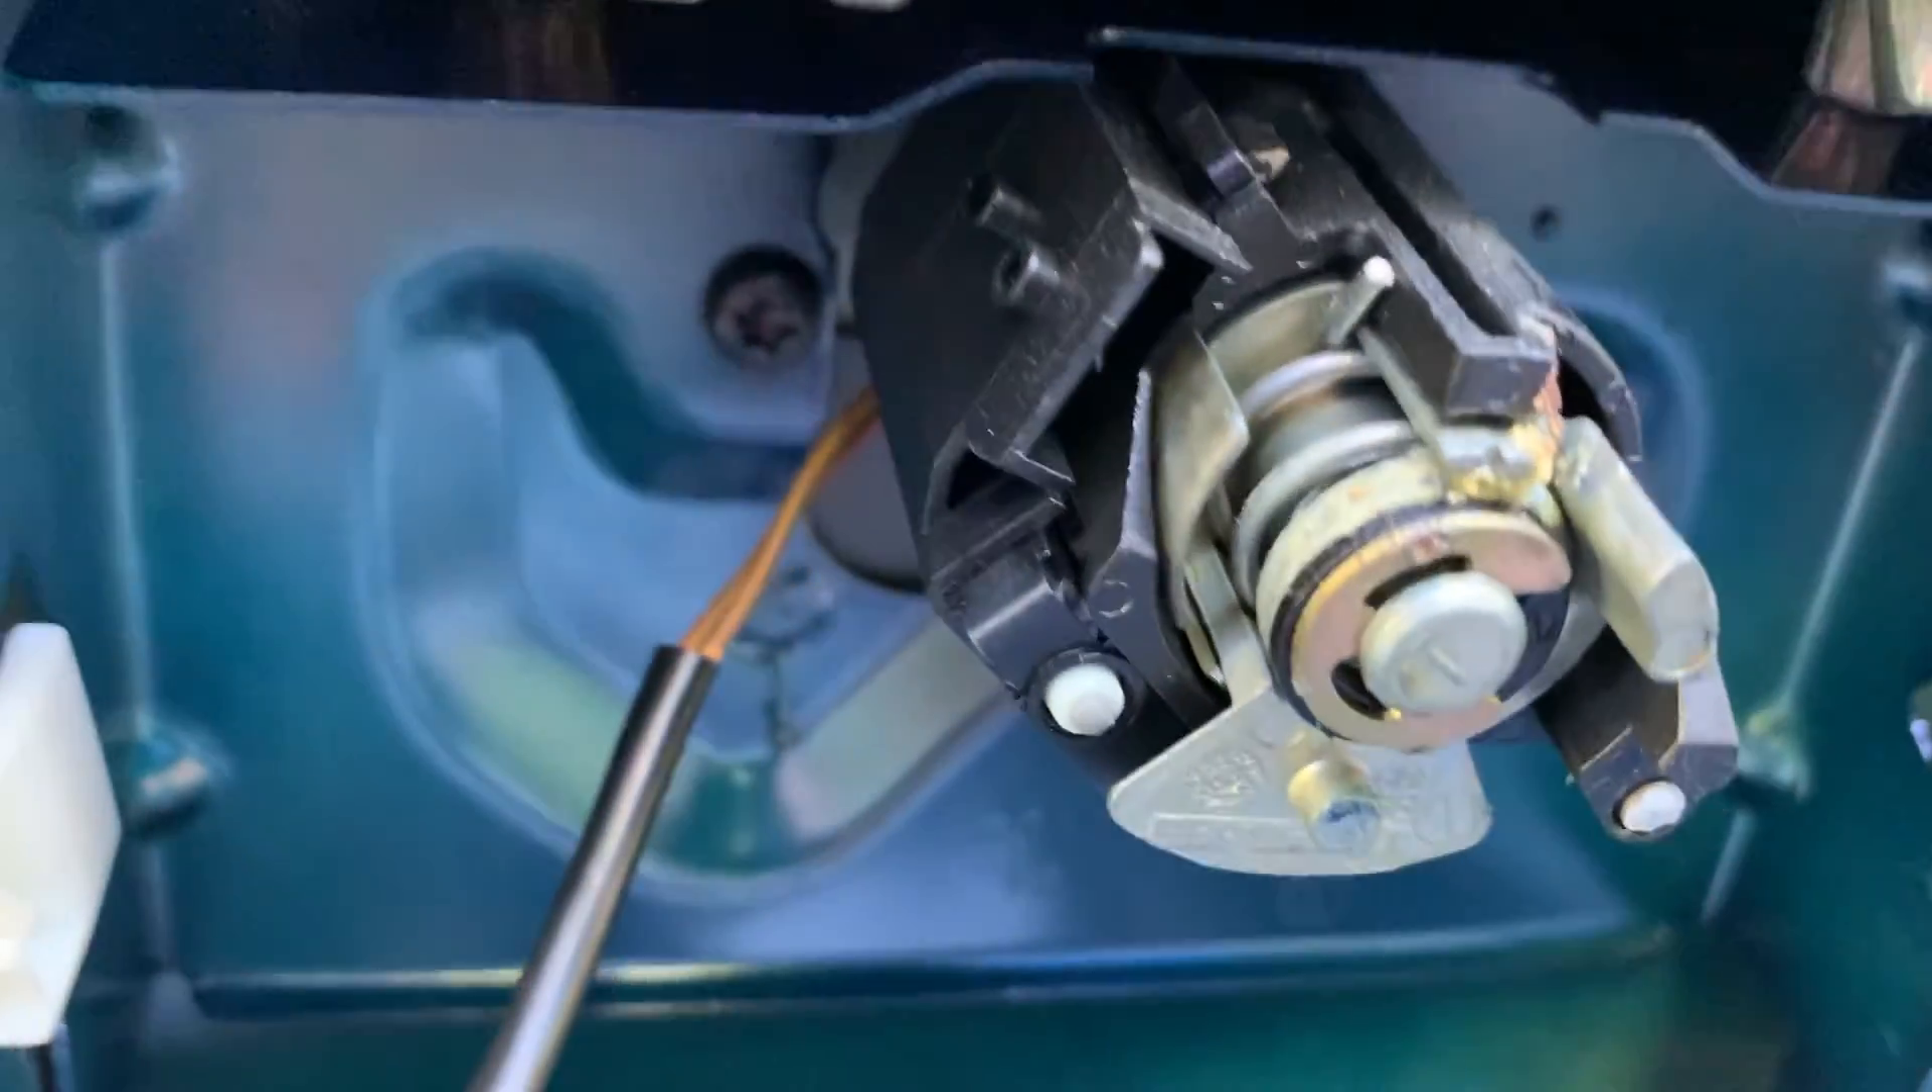So the only real thing we have left to do on this original trunk lid aside from get all the little clips off afterwards is we have to get the lock out.